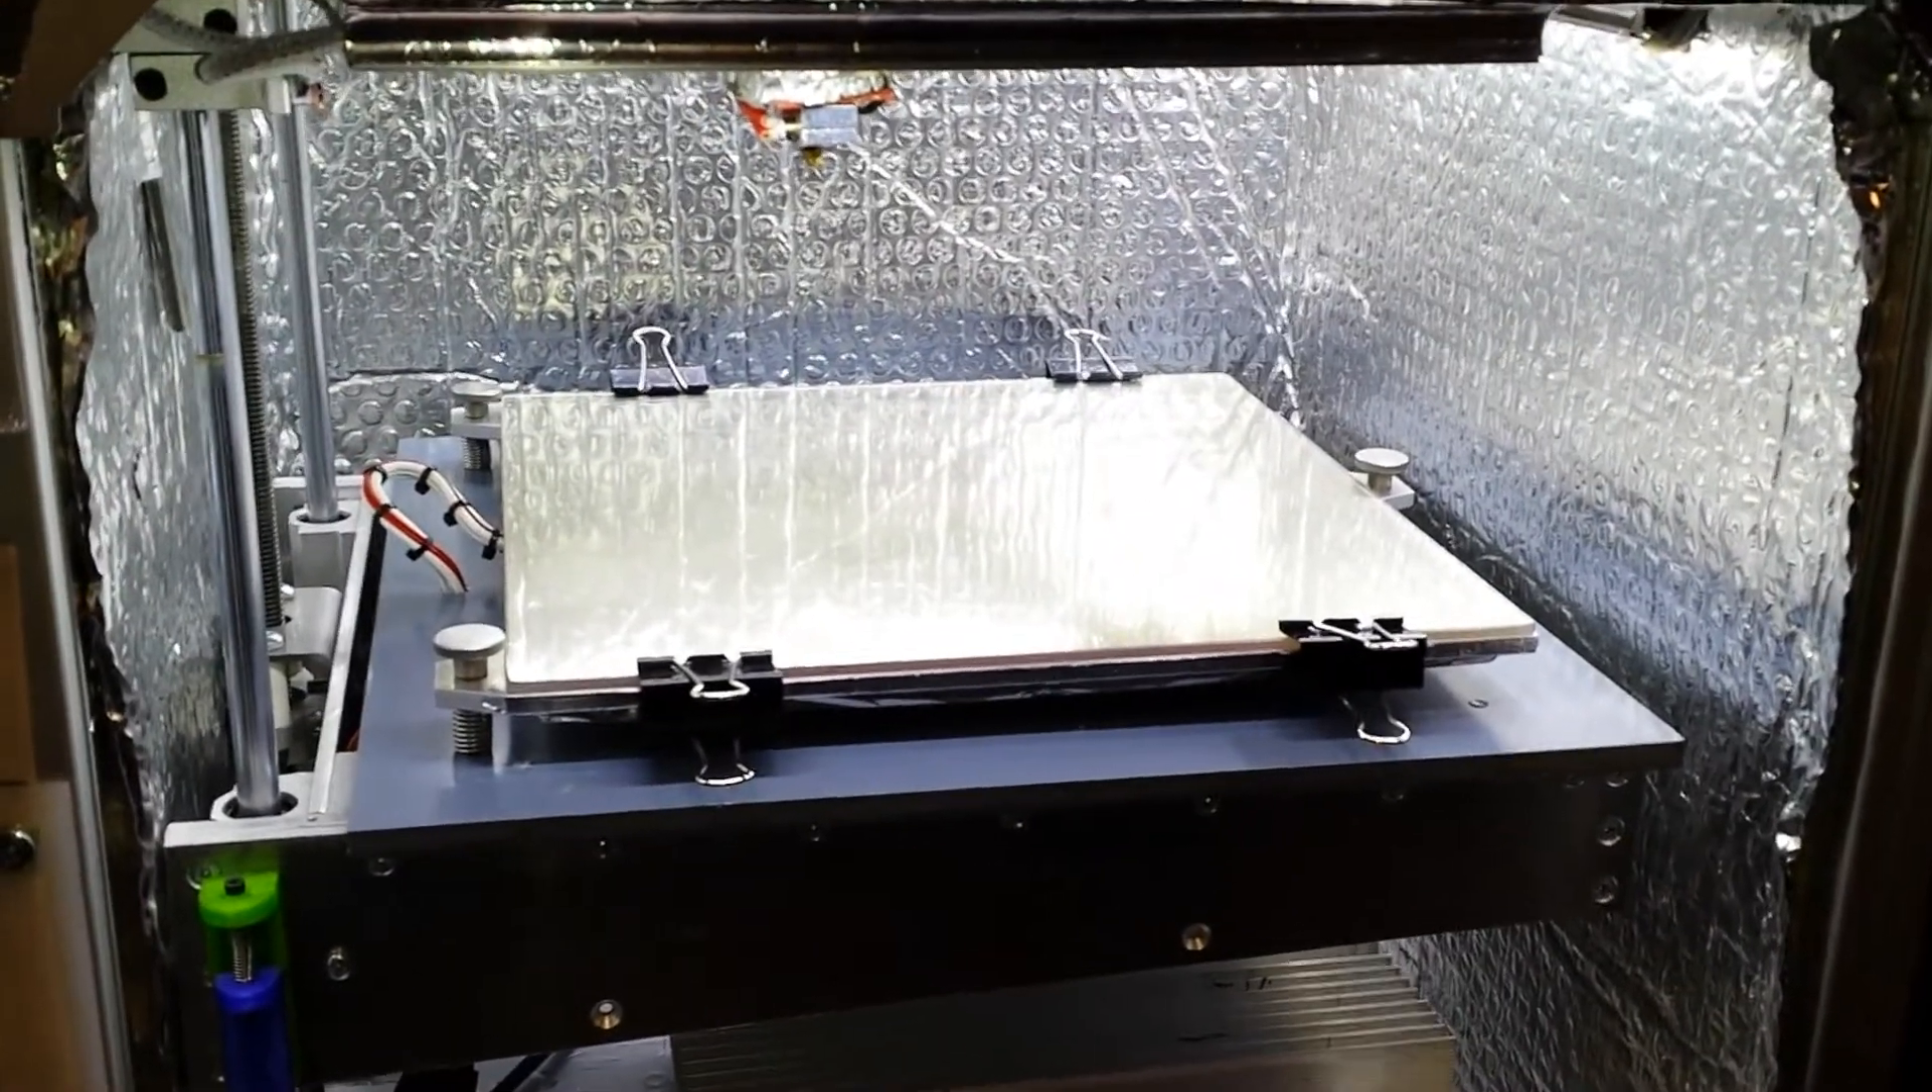I've actually got the the heat bed in place now all secure and fixed down.